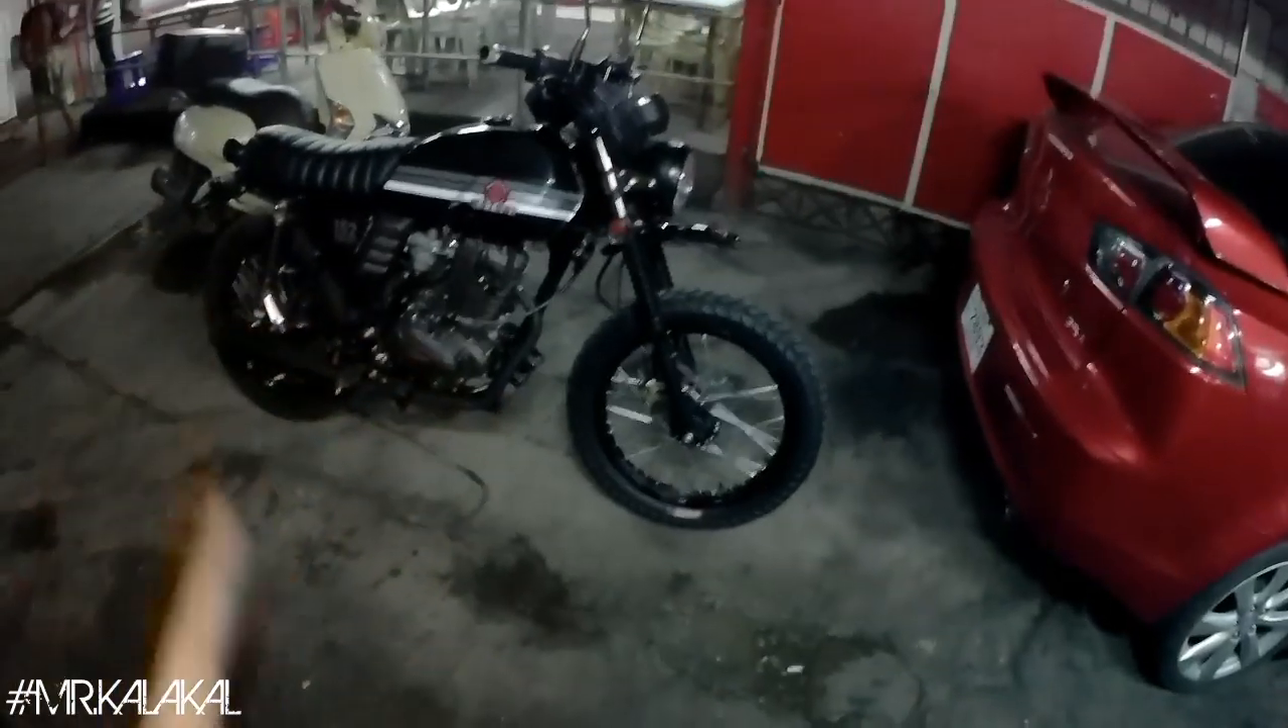So ok na mounted na yung wheelset ni keeper.